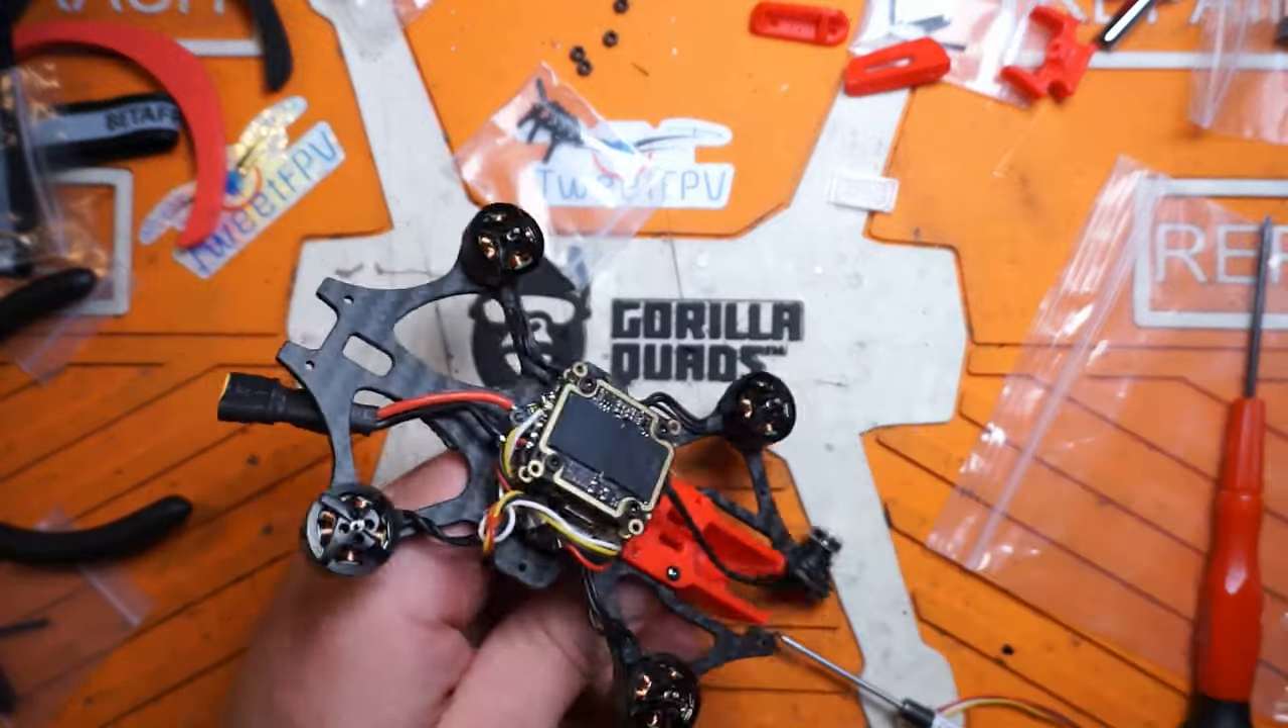So that's the flight controller all mounted.